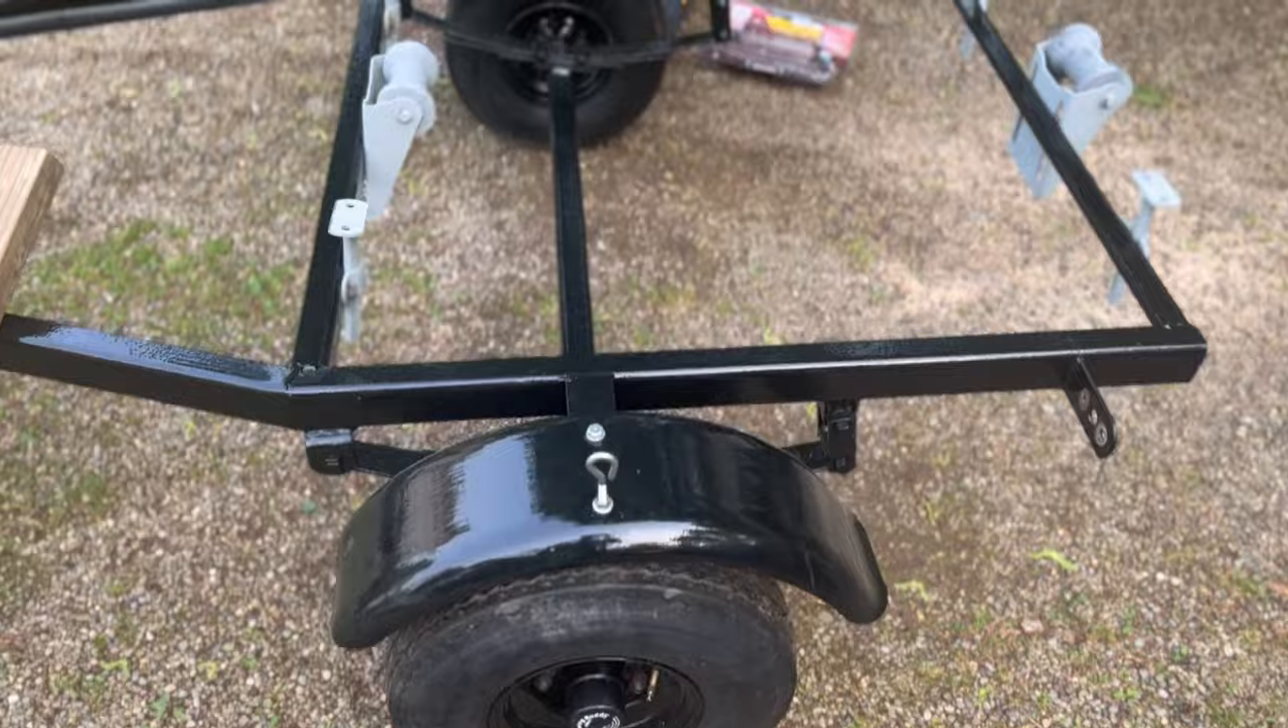Got the fenders on we got eye bolts right there to strap the boat down when we have it on the trailer.